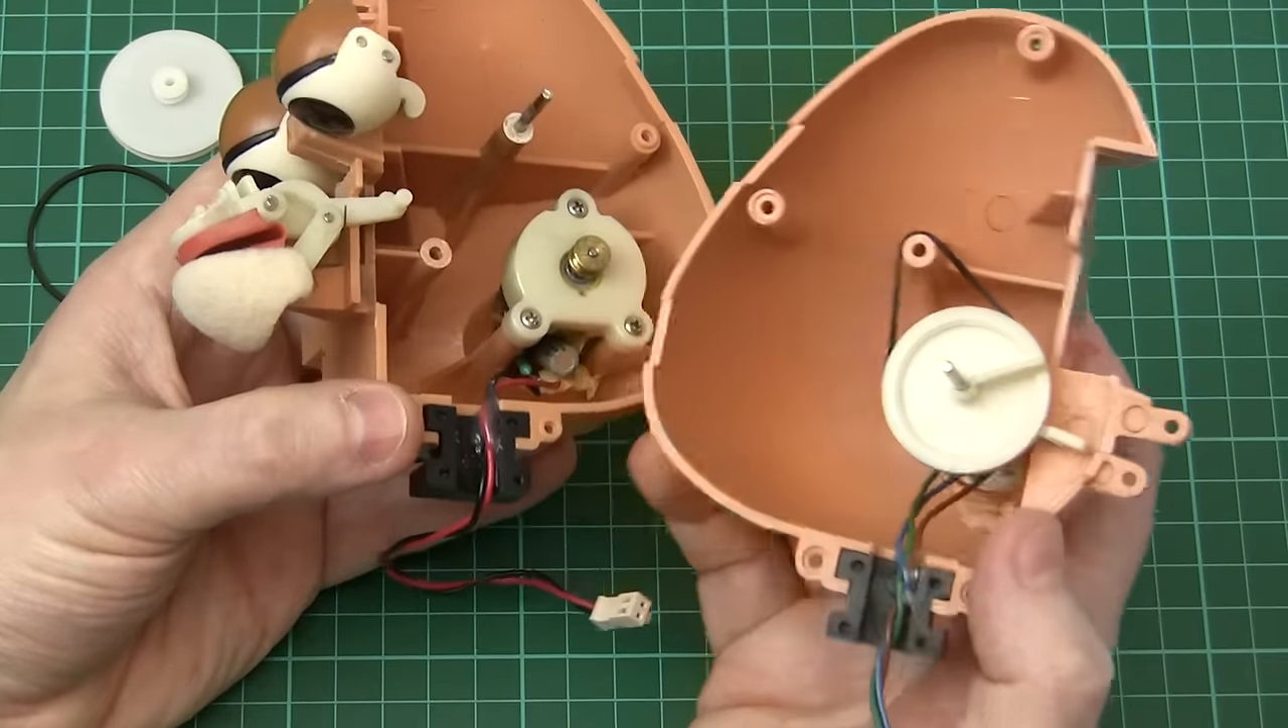We've got these two pieces of black plastic for the neck which I've pushed into position and I've tacked the white tack those into position and also the wires using some hot melt glue.